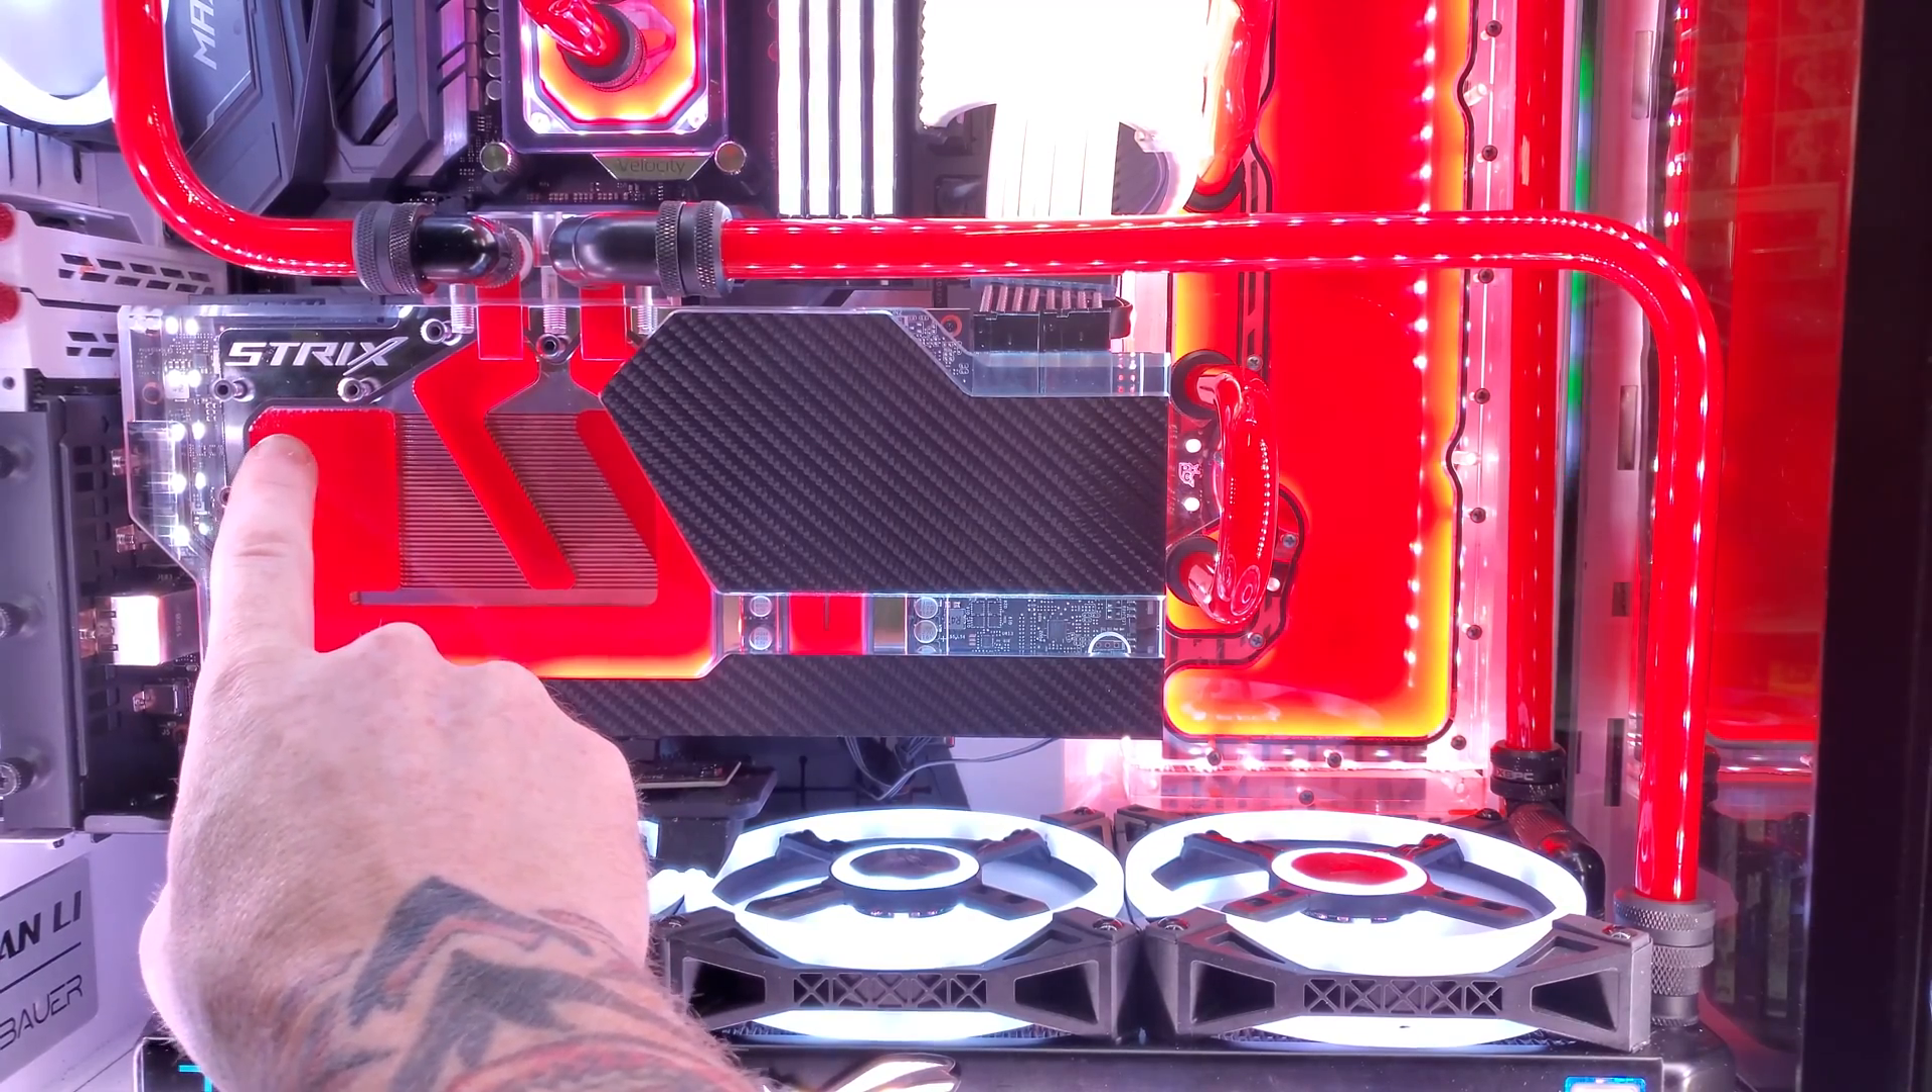All right so i've got the card now installed in my pc.